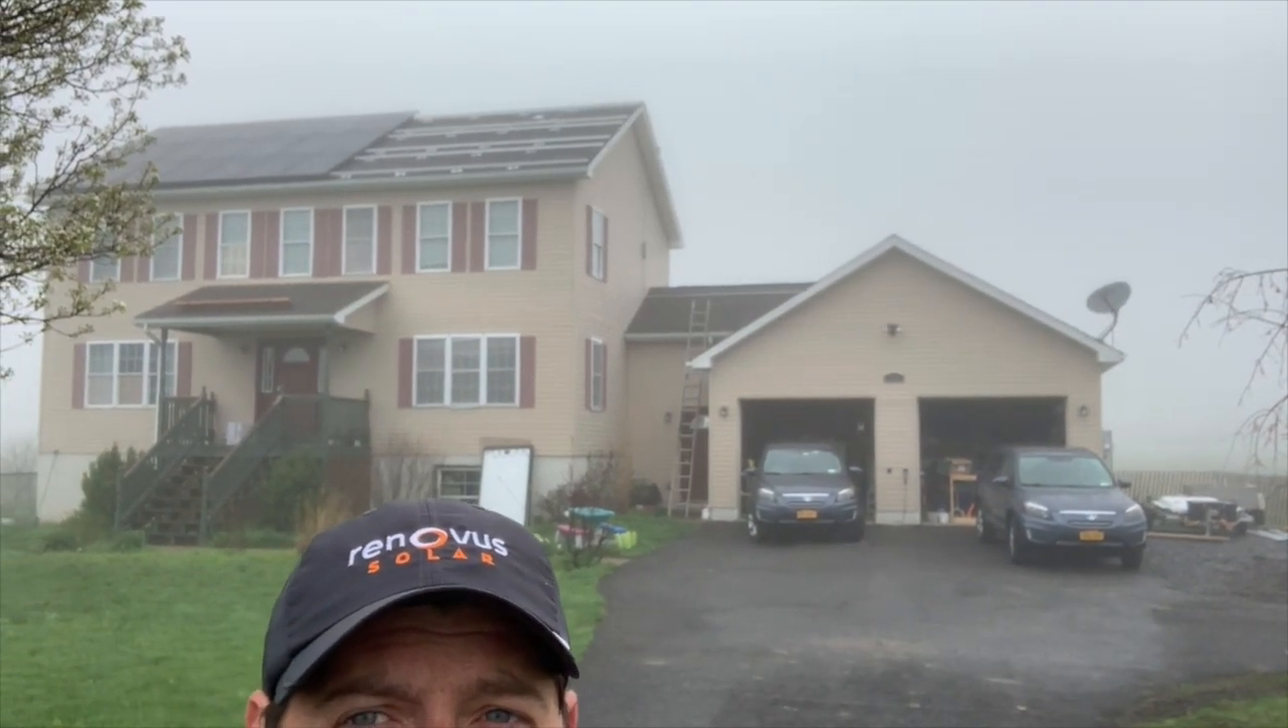As you can see the solar panels aren't quite up yet we have about half of them up.